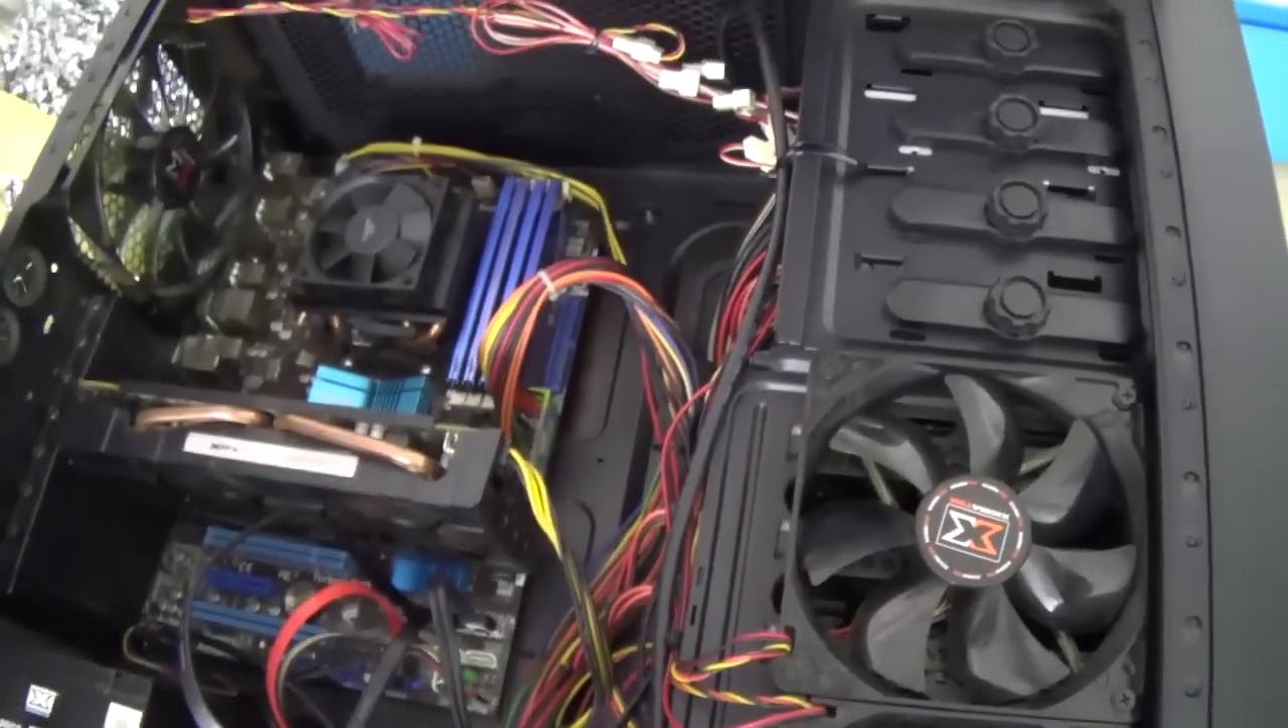Fanları taktık. Şu şekilde gördüğünüz üzere.